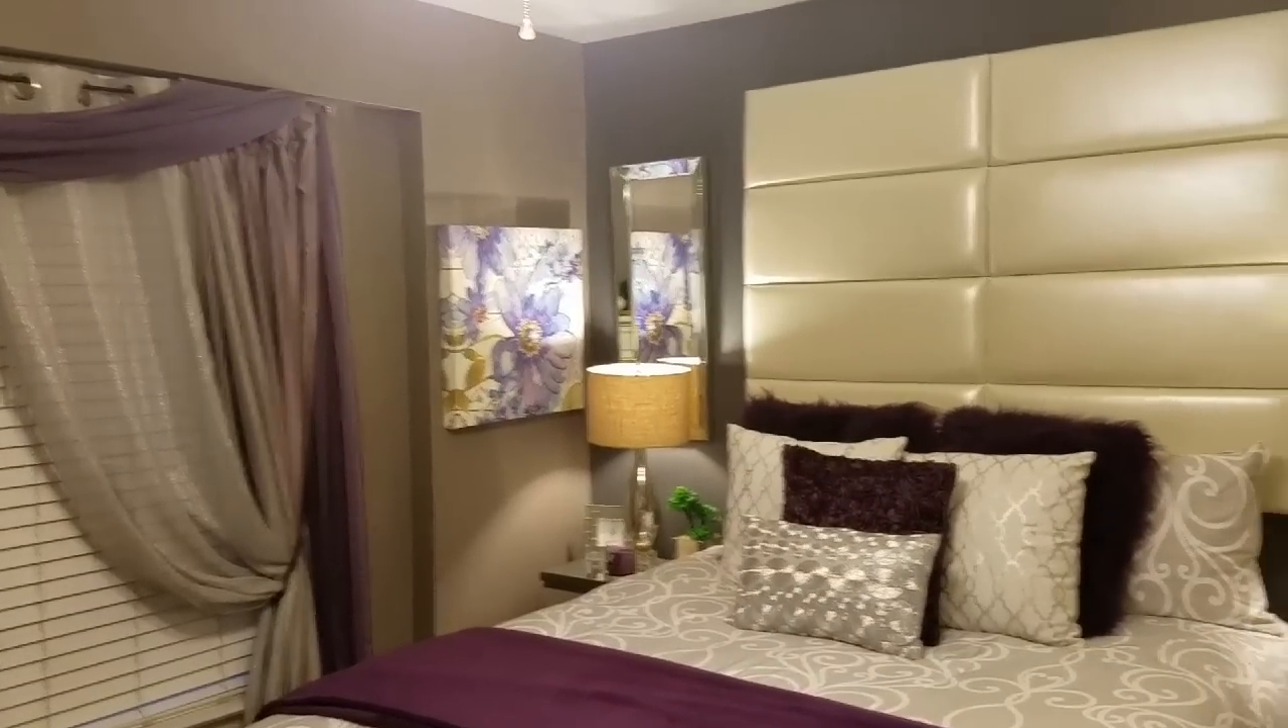So this is the finished look of the panels that was placed up of course by me.